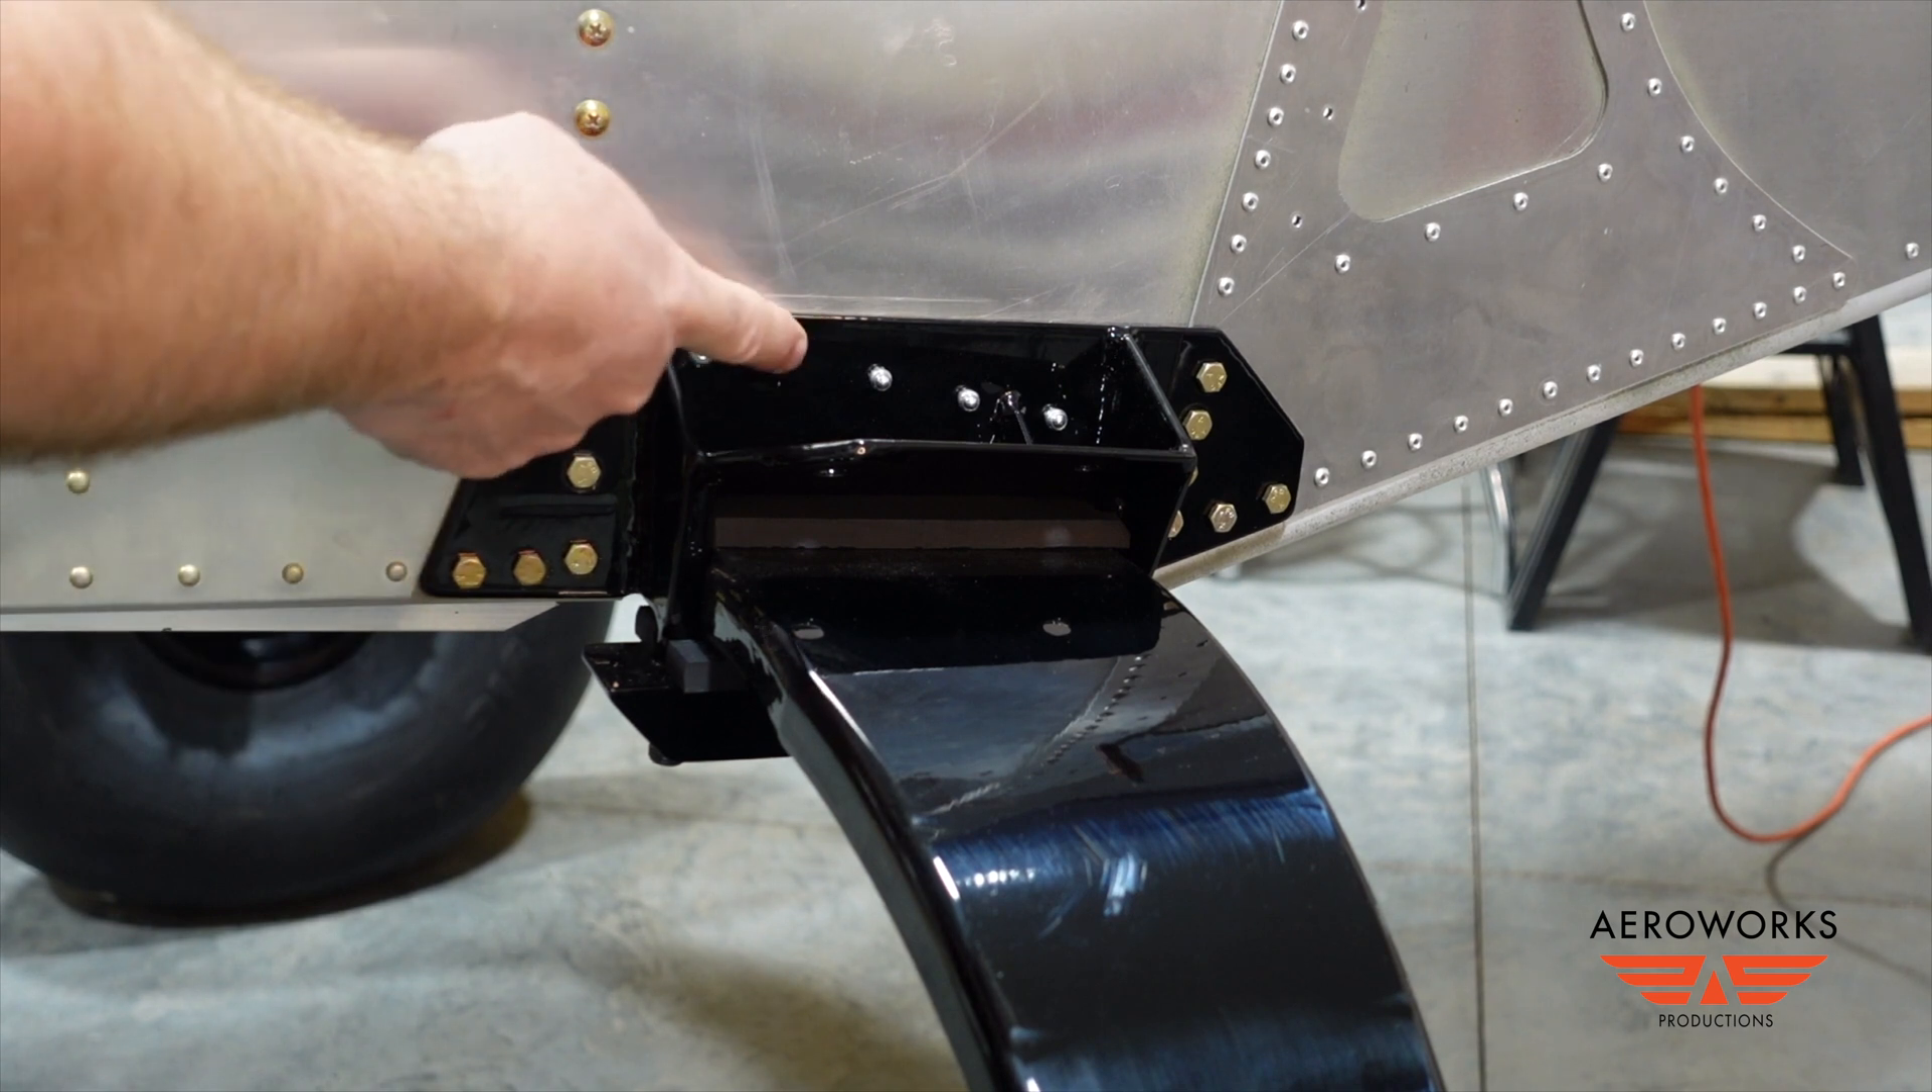So let's take a closer look up at the gear and strut bracket all installed.